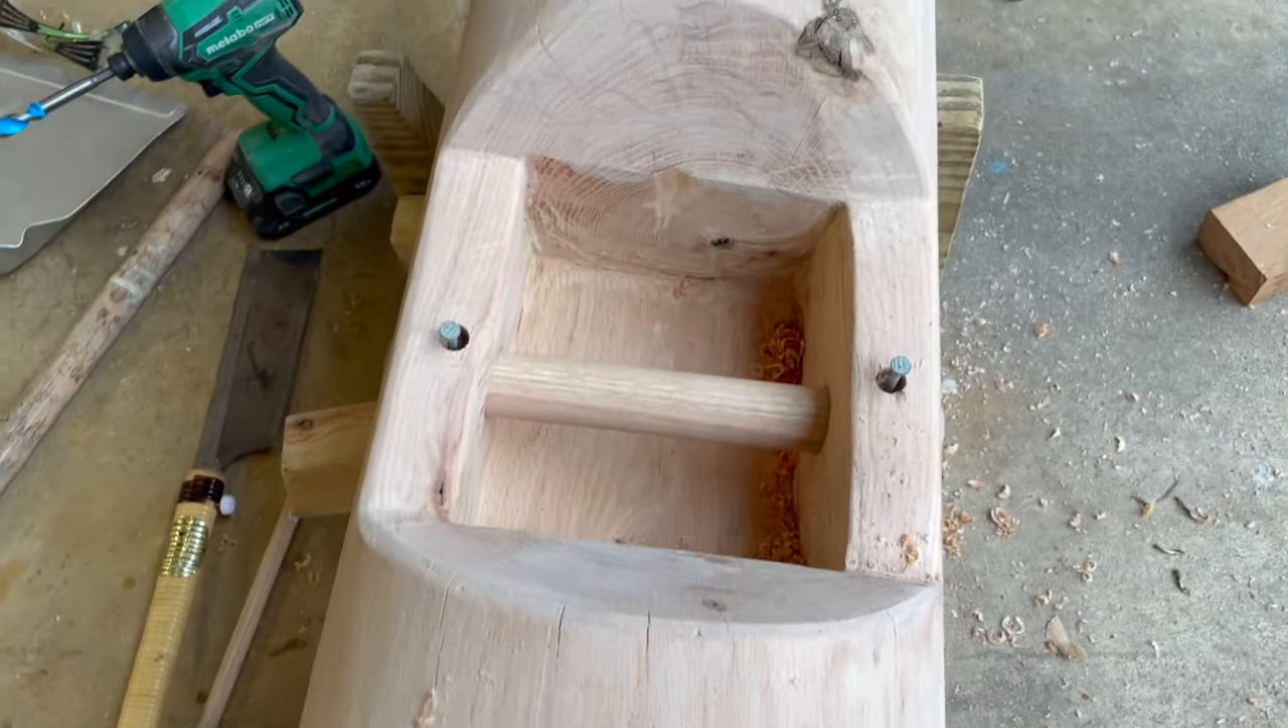I have both of the pins that I put in place and I cut the end off and of course I have that side marked.